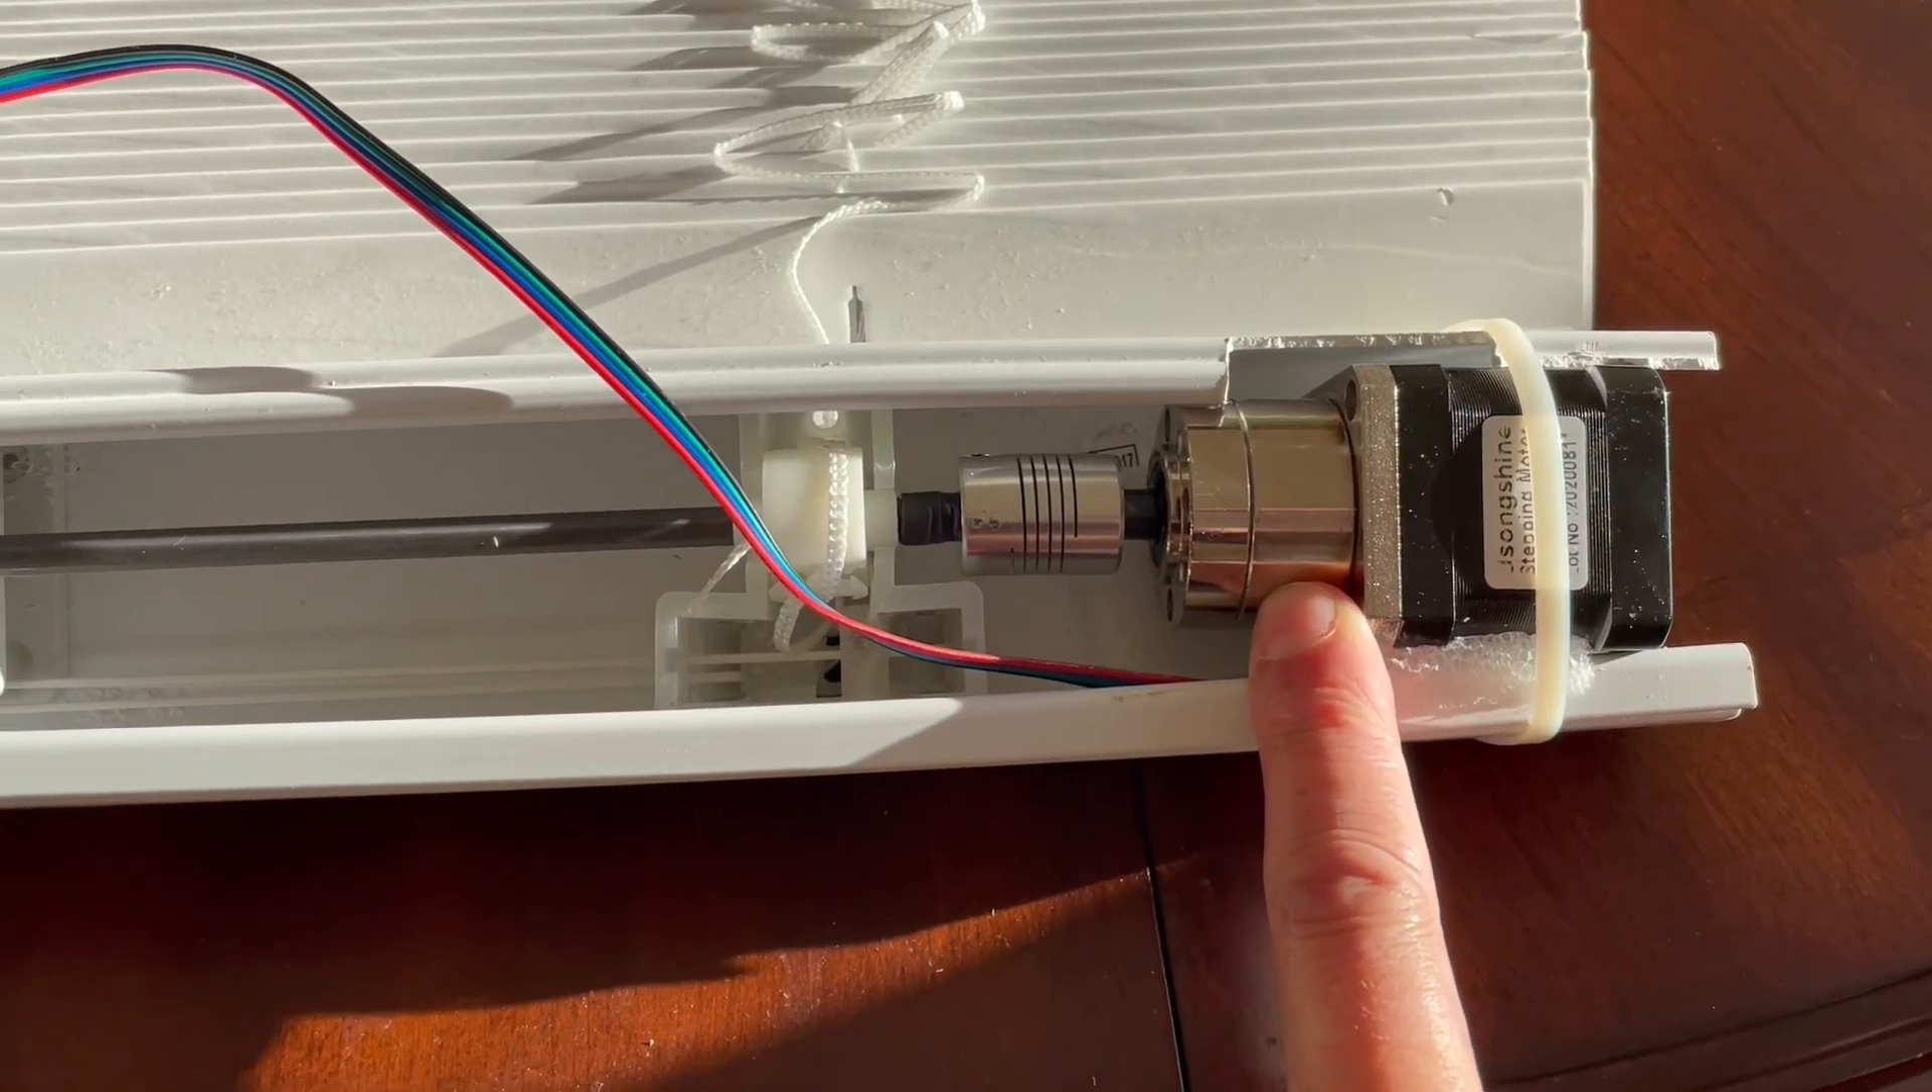In this picture, now you can see I installed the motor.